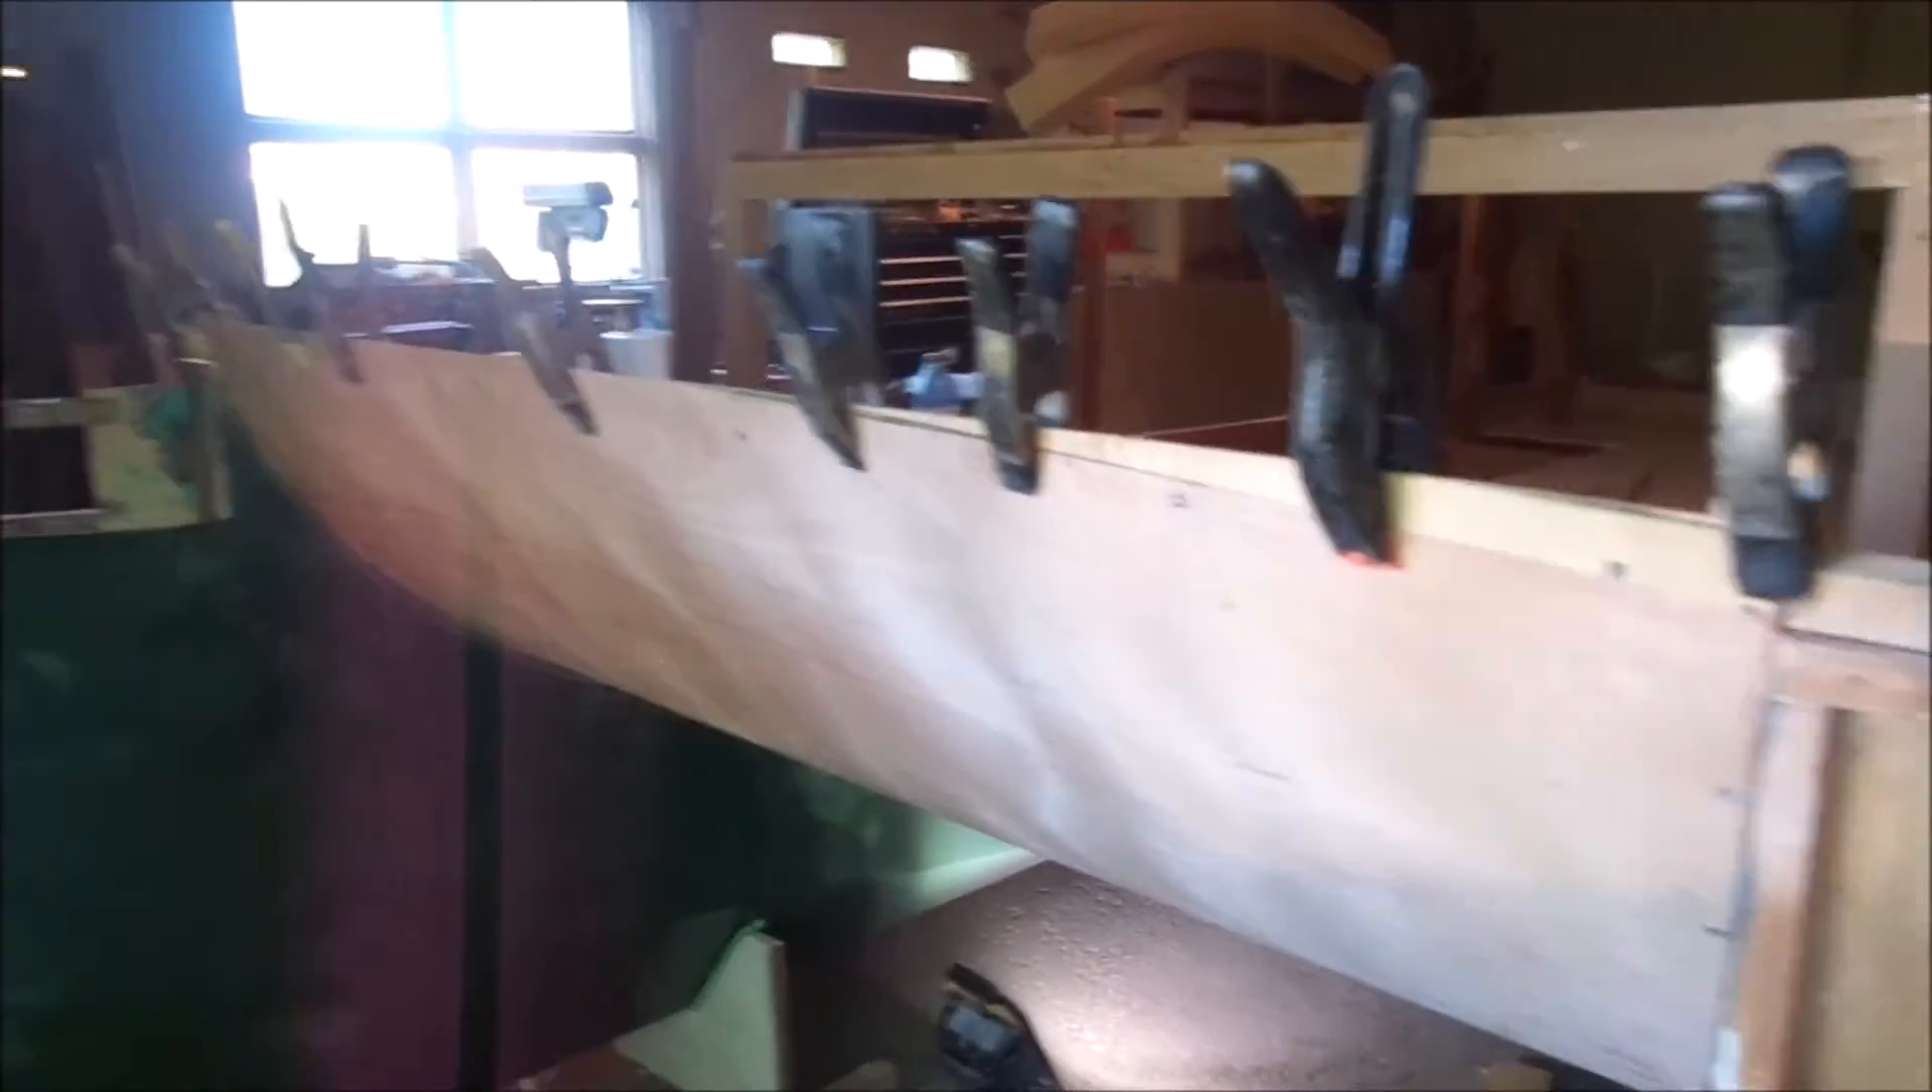So I have the first doorskin, I'm using doorskin material. I have that mounted on the bow and it seemed to have gone on quite nicely.